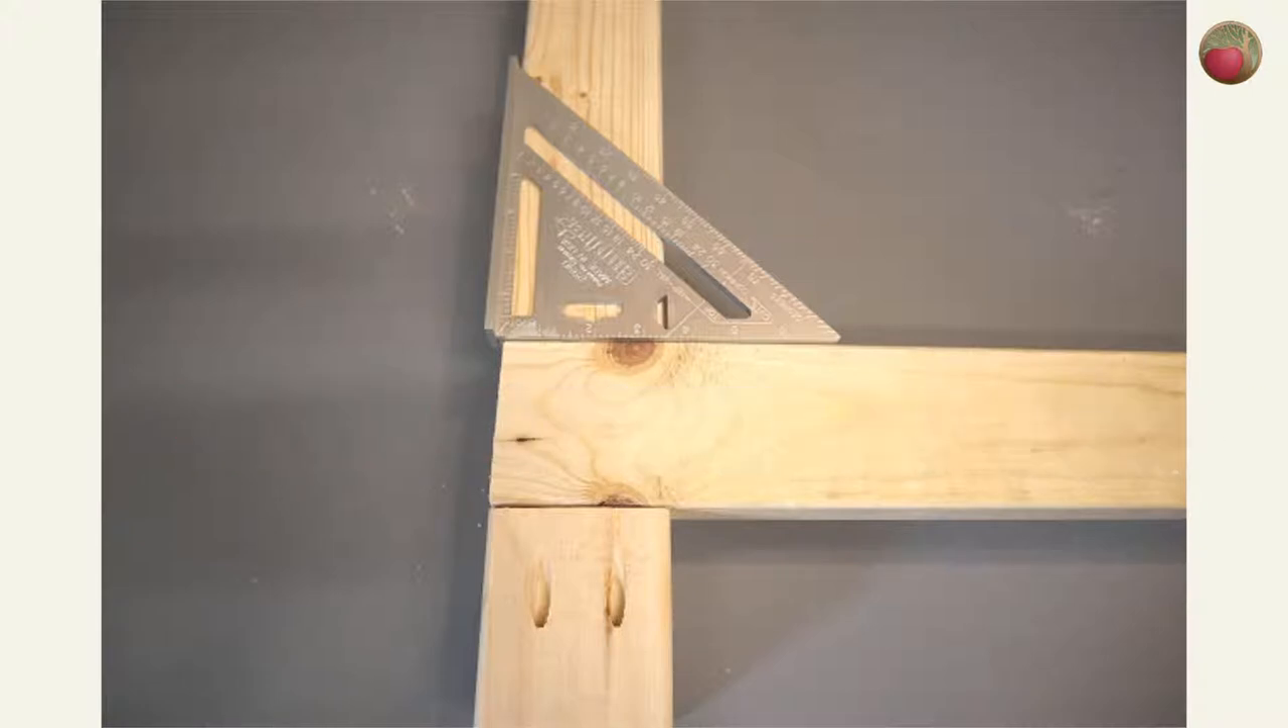Then, I laid the six -foot apron 2x4 into the notches and ensured it was square on both sides.